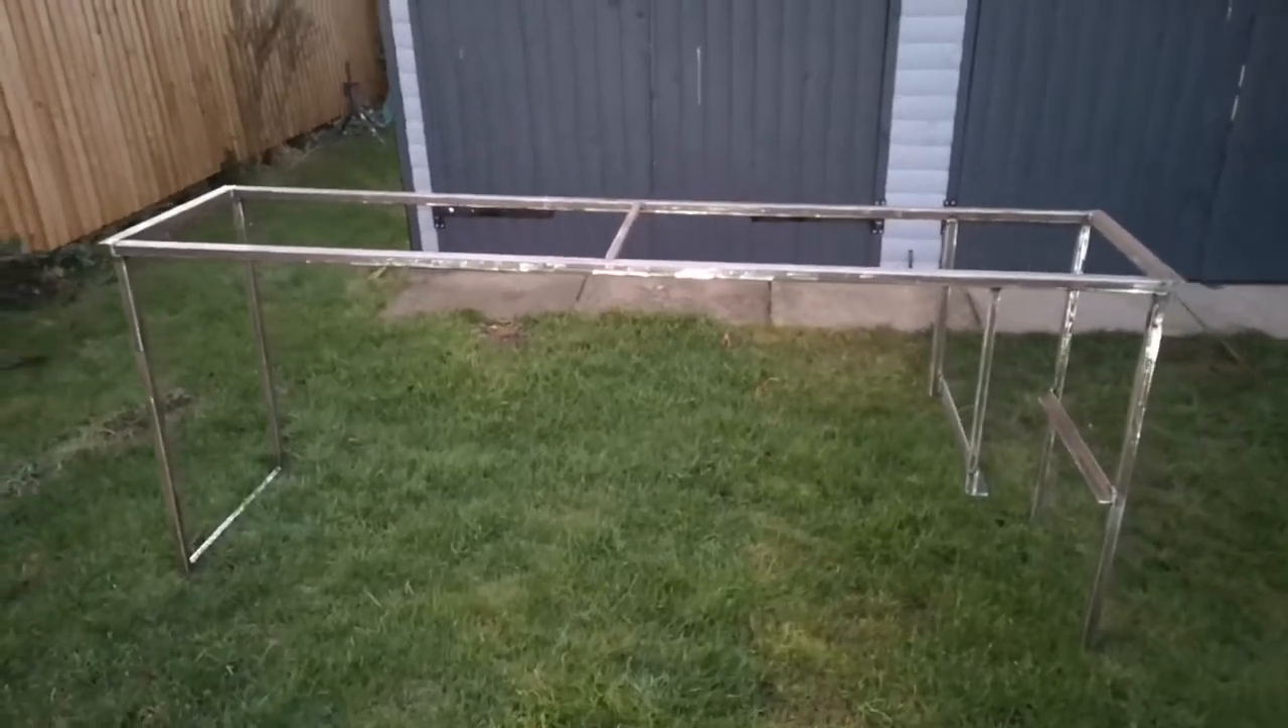So as you can see the frame works all complete now.